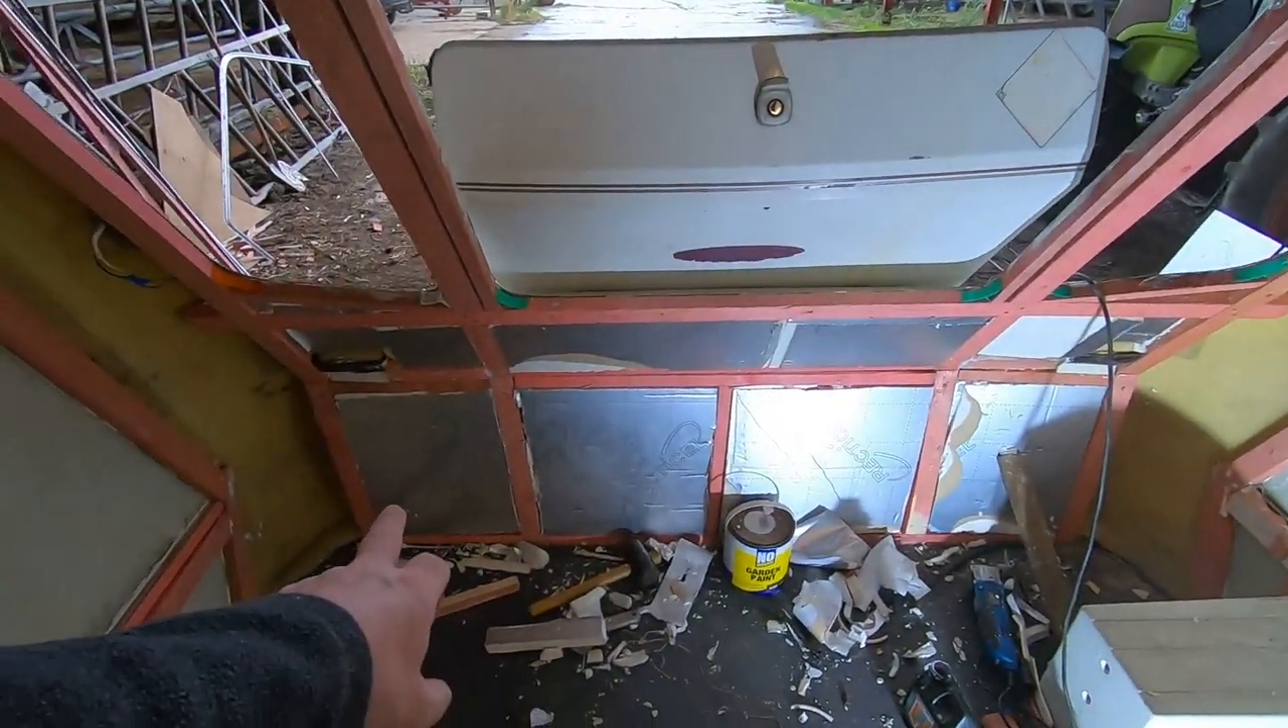Stacy's managed to get all the uh insulation board in the front there.